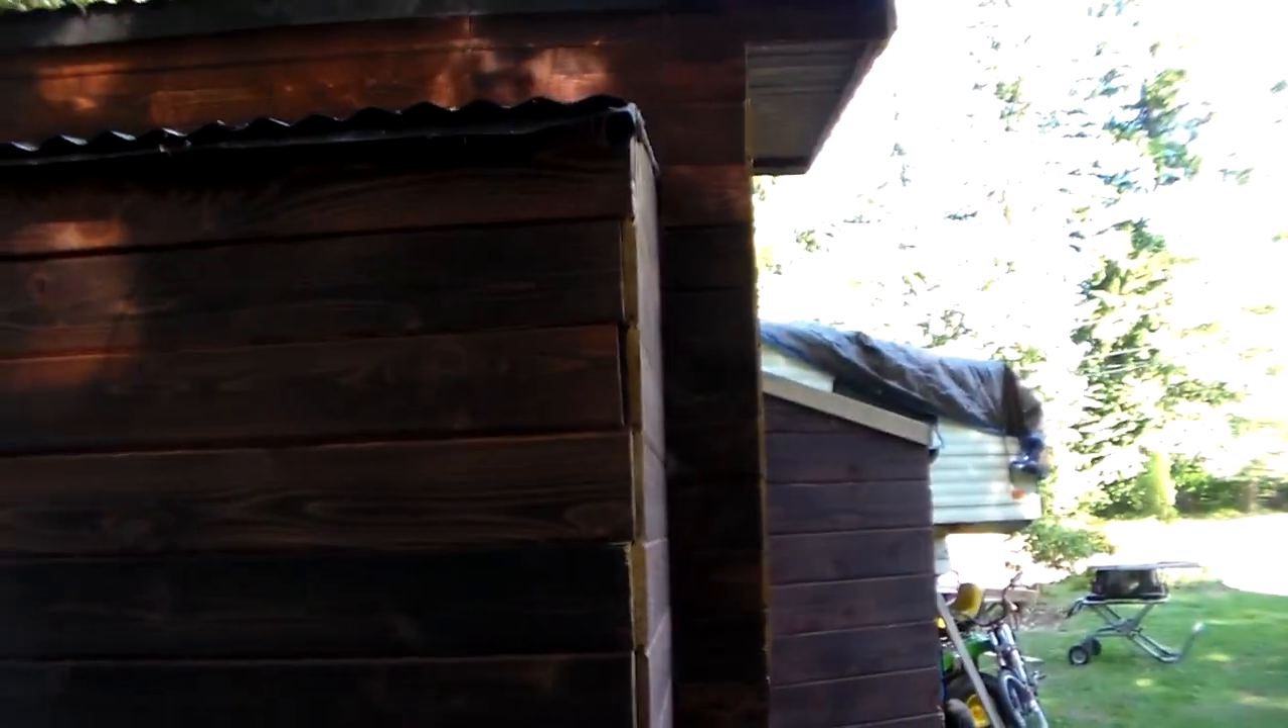I'll just wait until I go to put trim on because I still haven't gotten trim yet and I haven't put my gutter up or nothing yet.